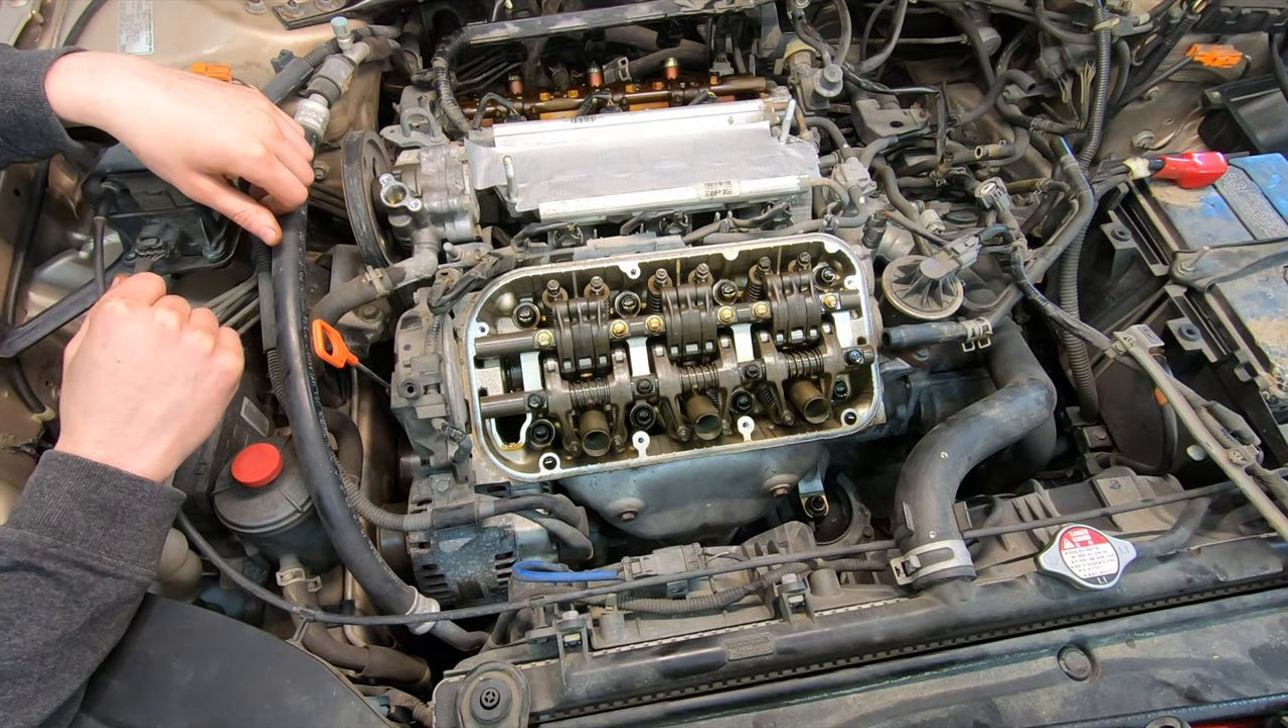All right, guys, now at this point, as you guys can see, I've pretty much torn down the whole top of this engine.